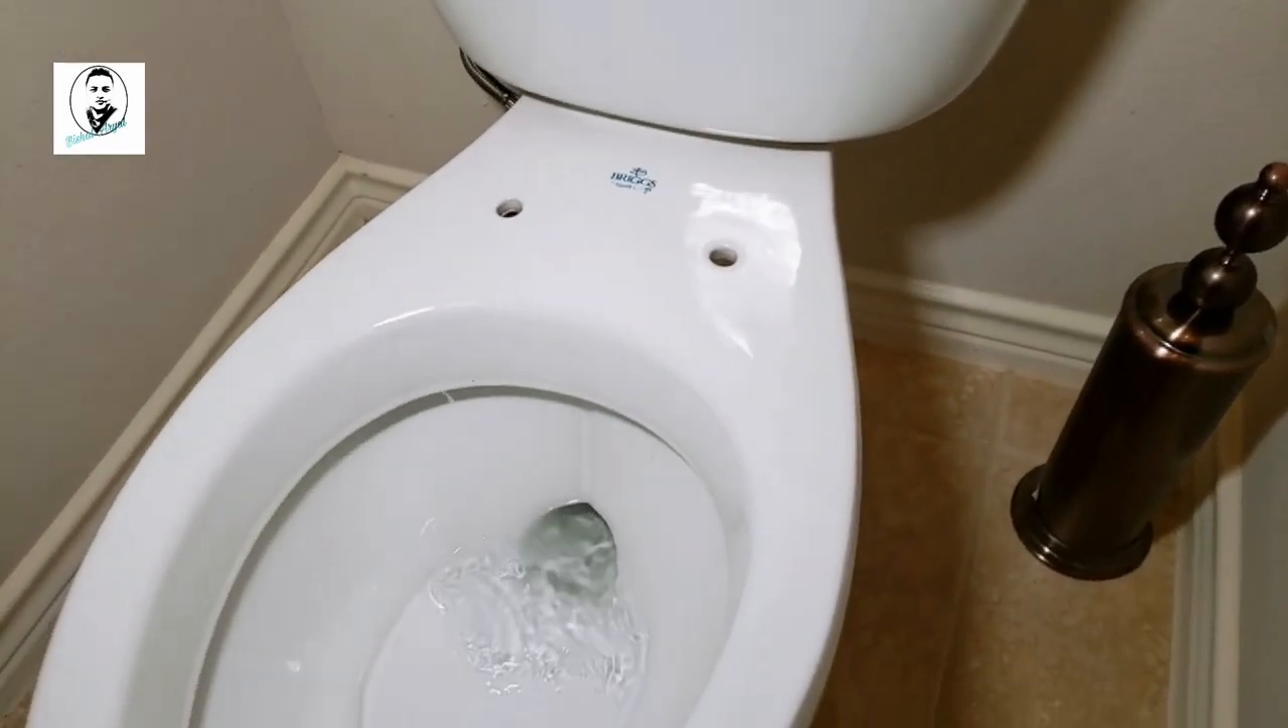Now the seat has been removed.